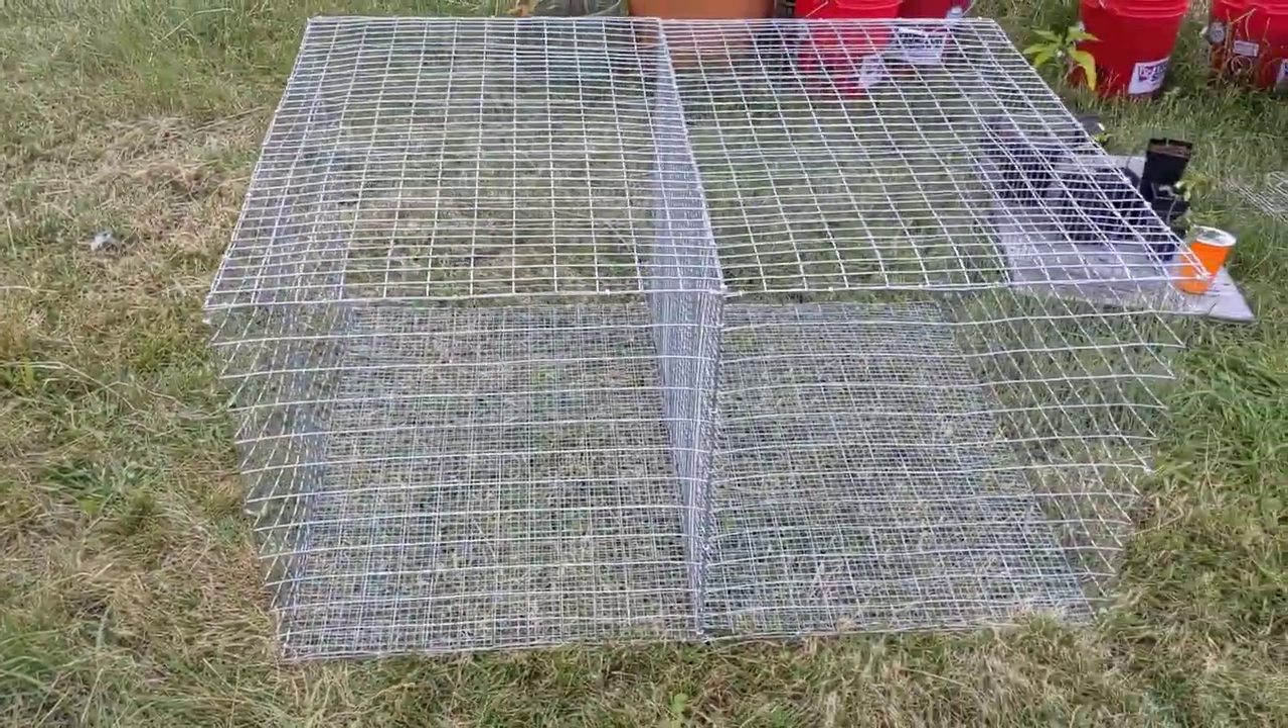All that's left to do now is cut some front doors in and then put some legs on.